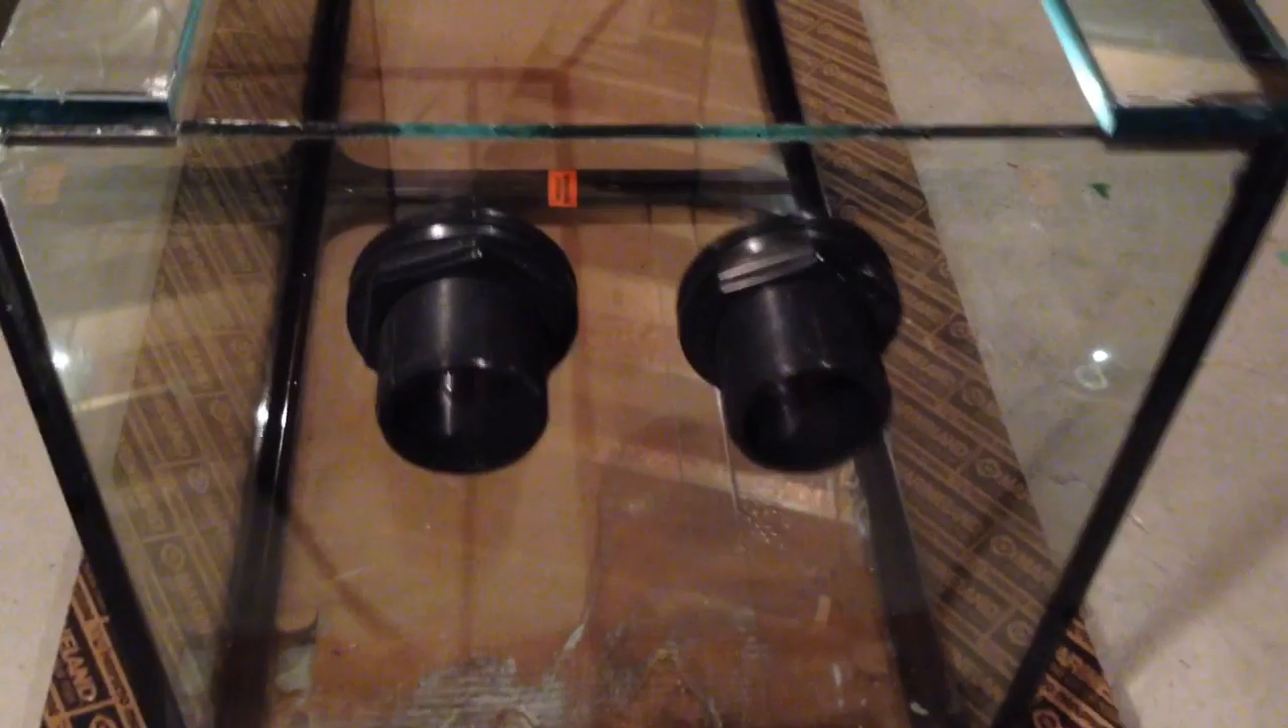So we got the bulkheads installed right here.